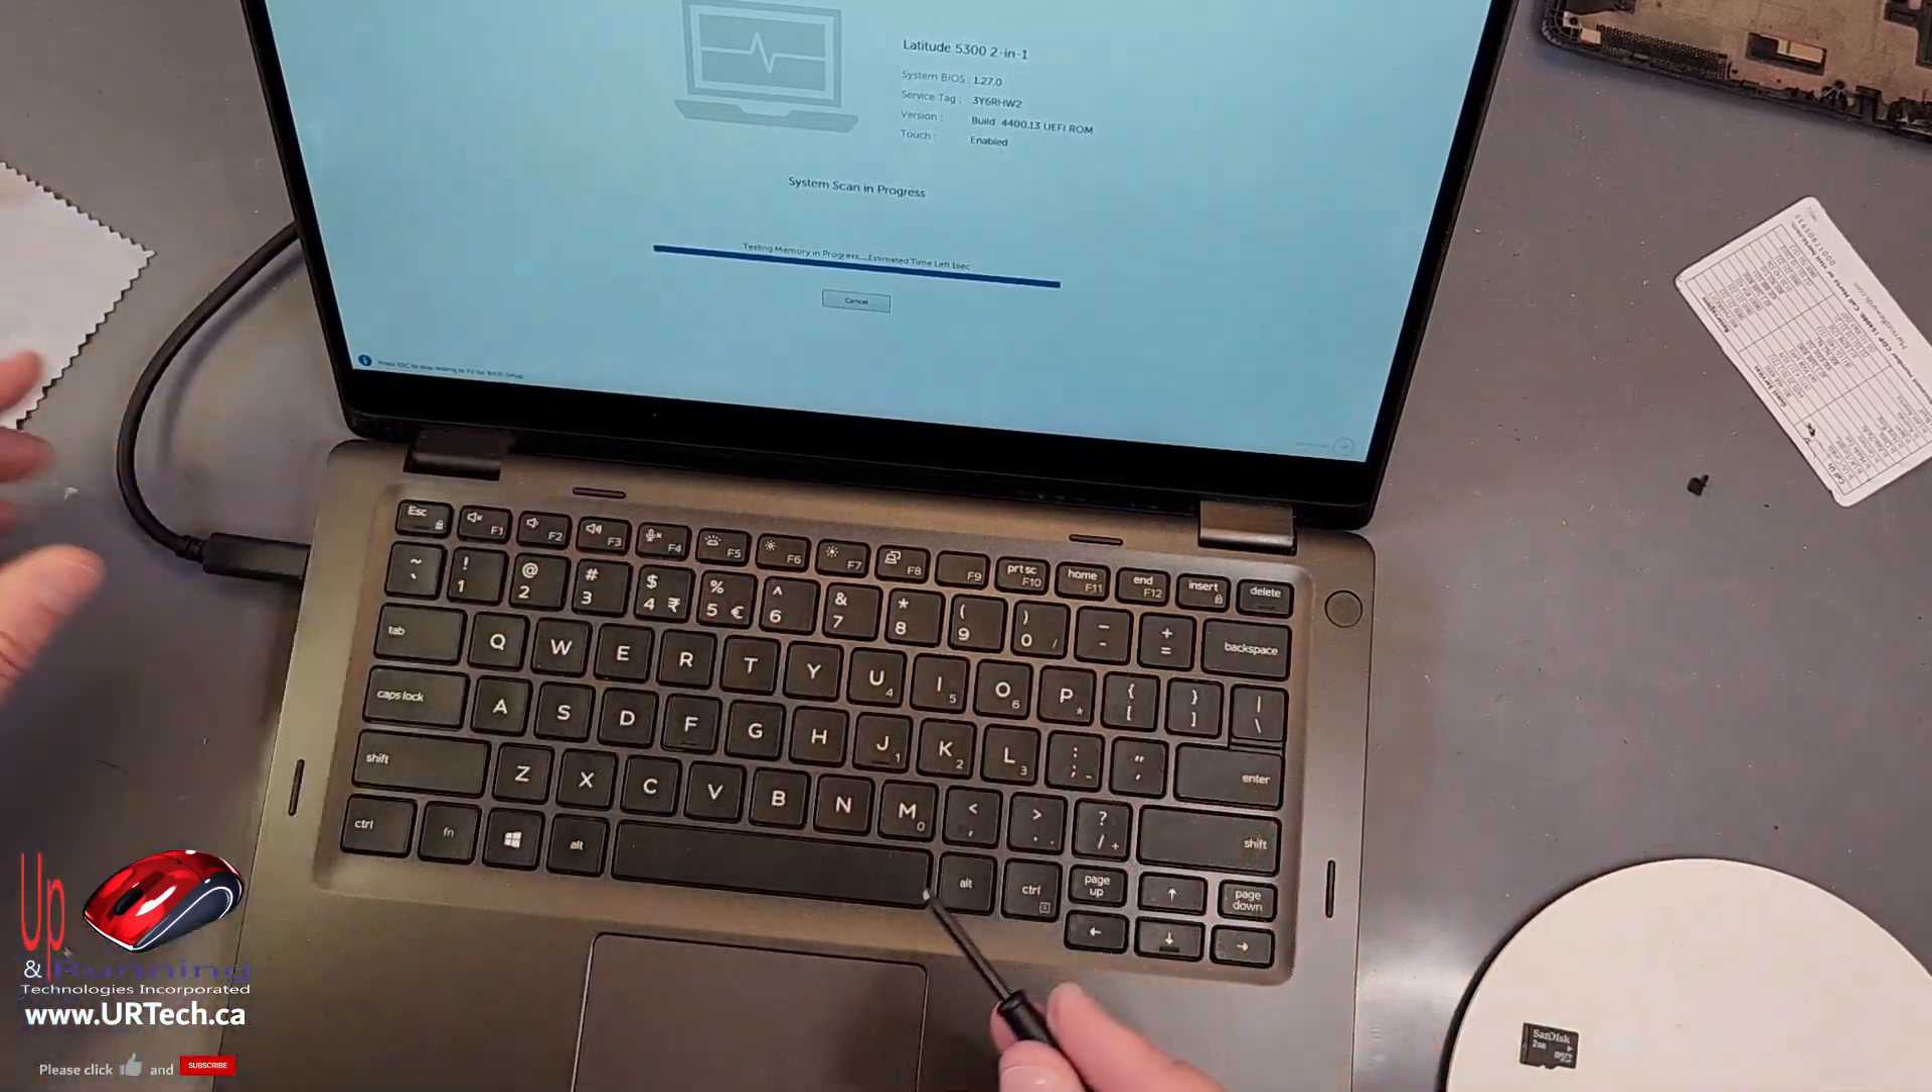Now all the keys are now sticking through nicely.